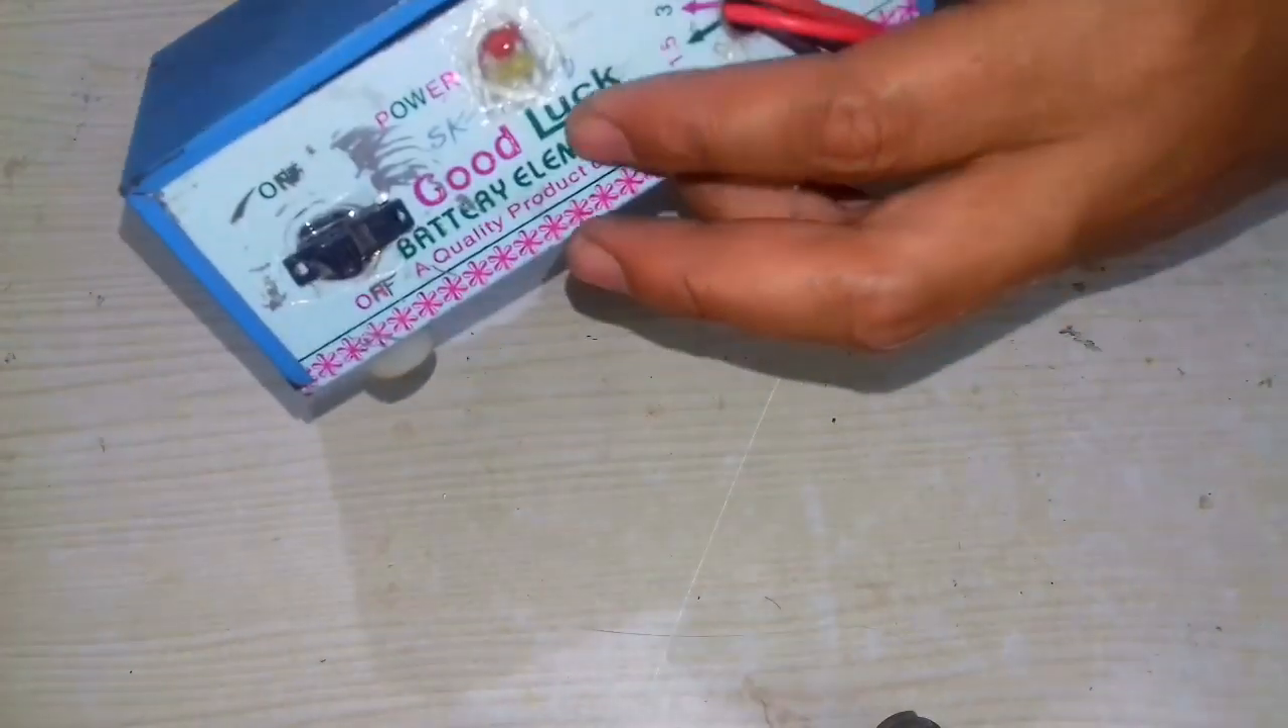जो switch है हमने यहाँ पर निकाला है और LED यहाँ पर हमने लगा दिया है।